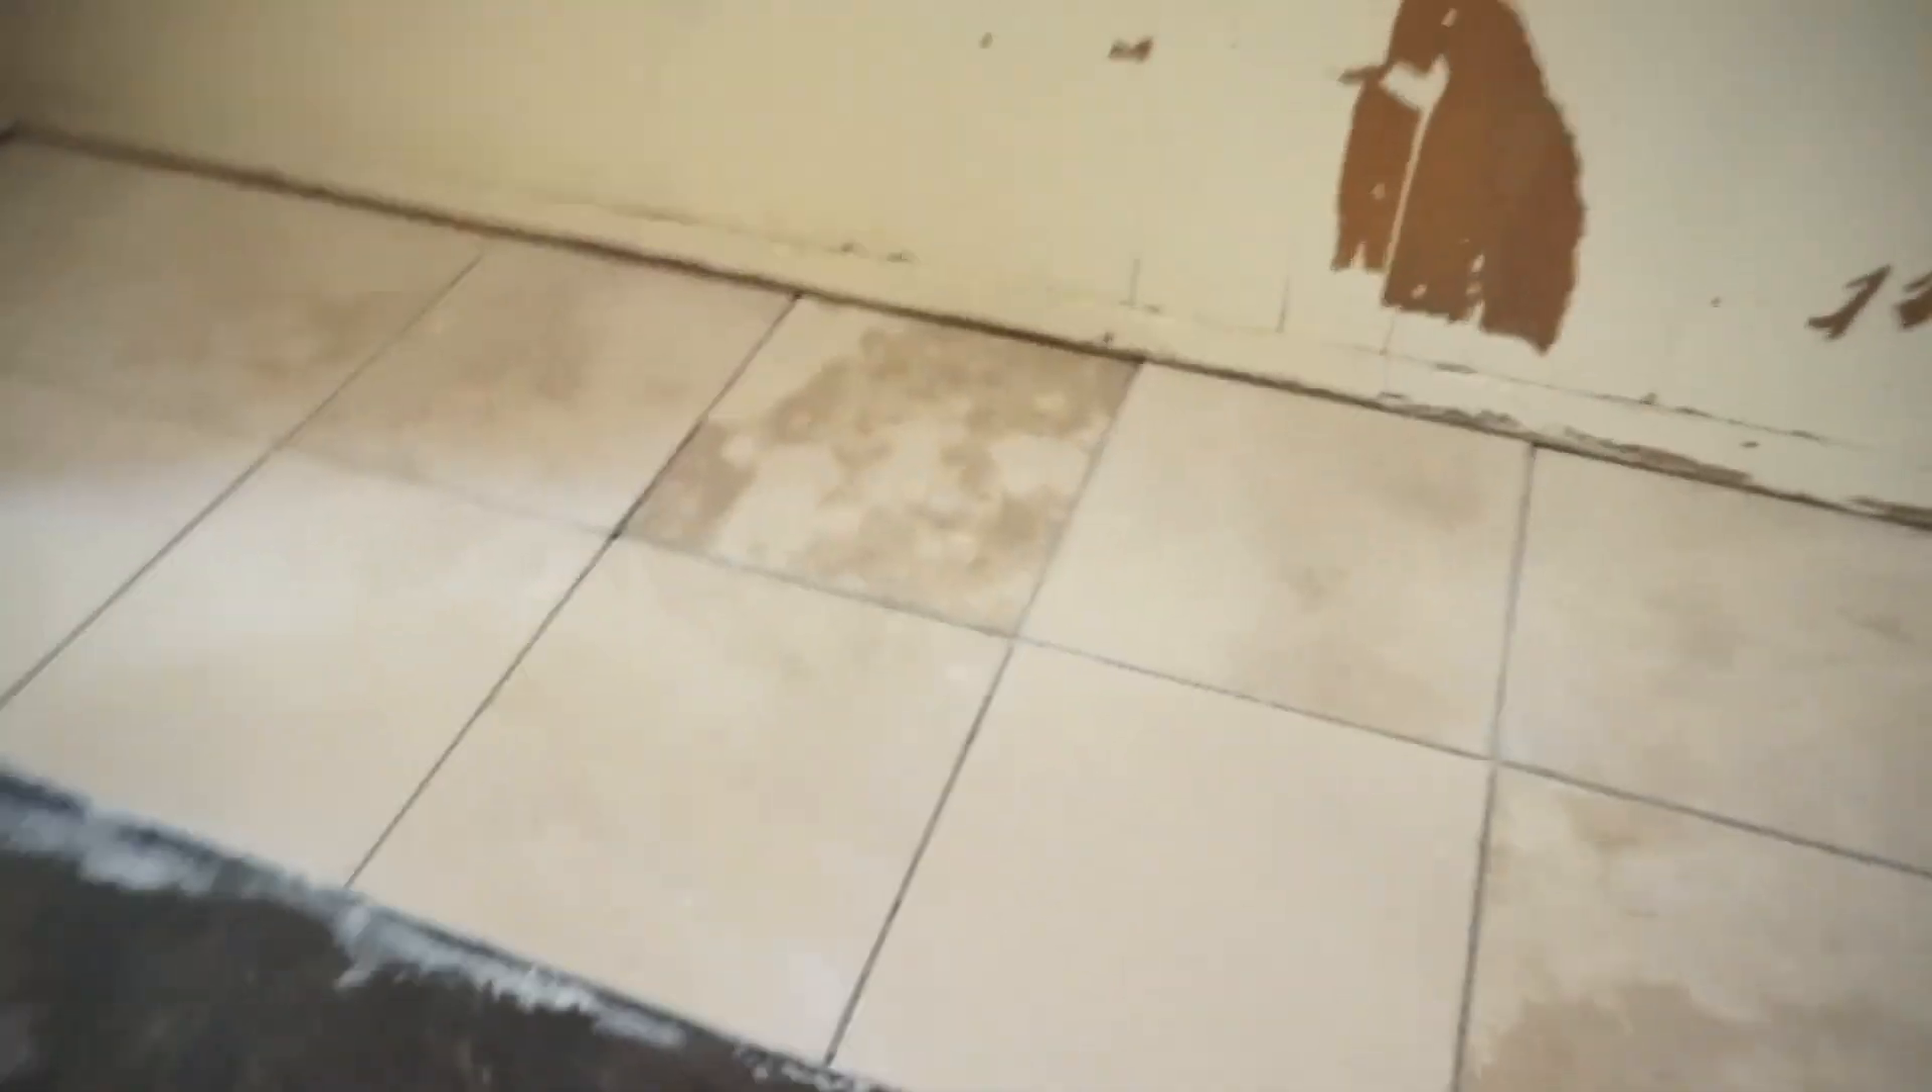My dad right here put some tile down but that's just the starting of it.